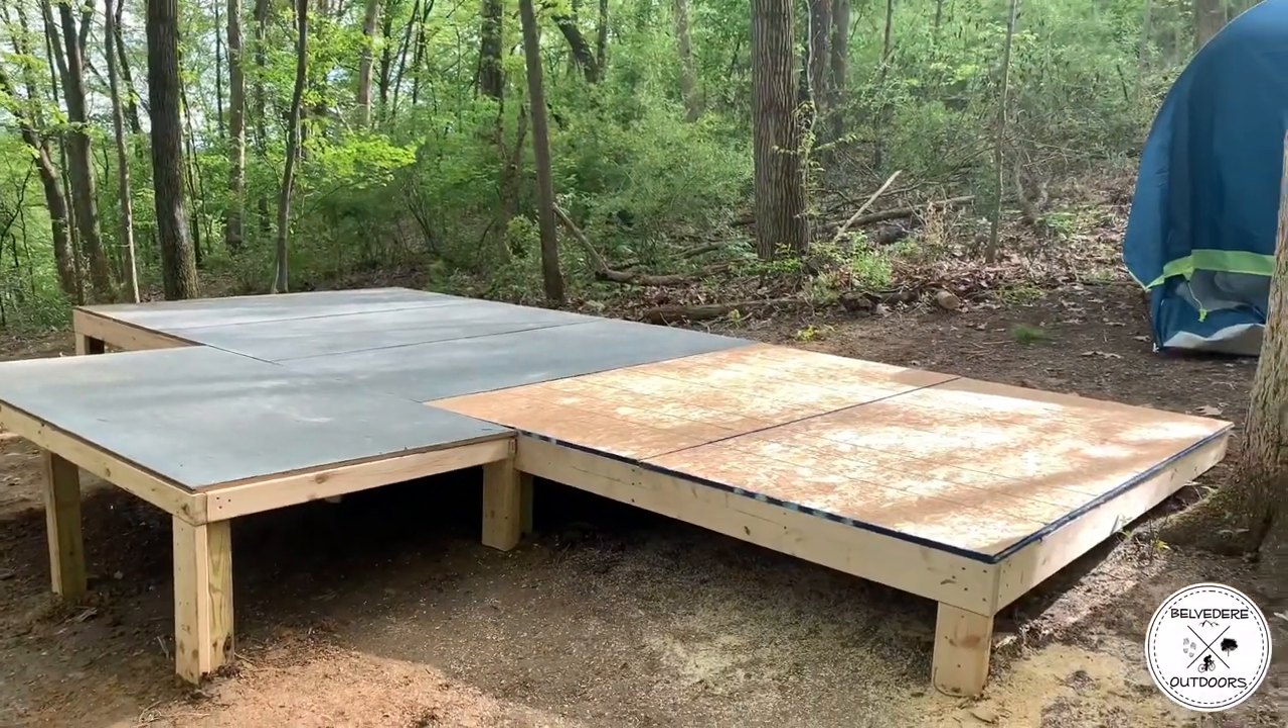We've got our framed out flooring down and we are ready to place the tent.